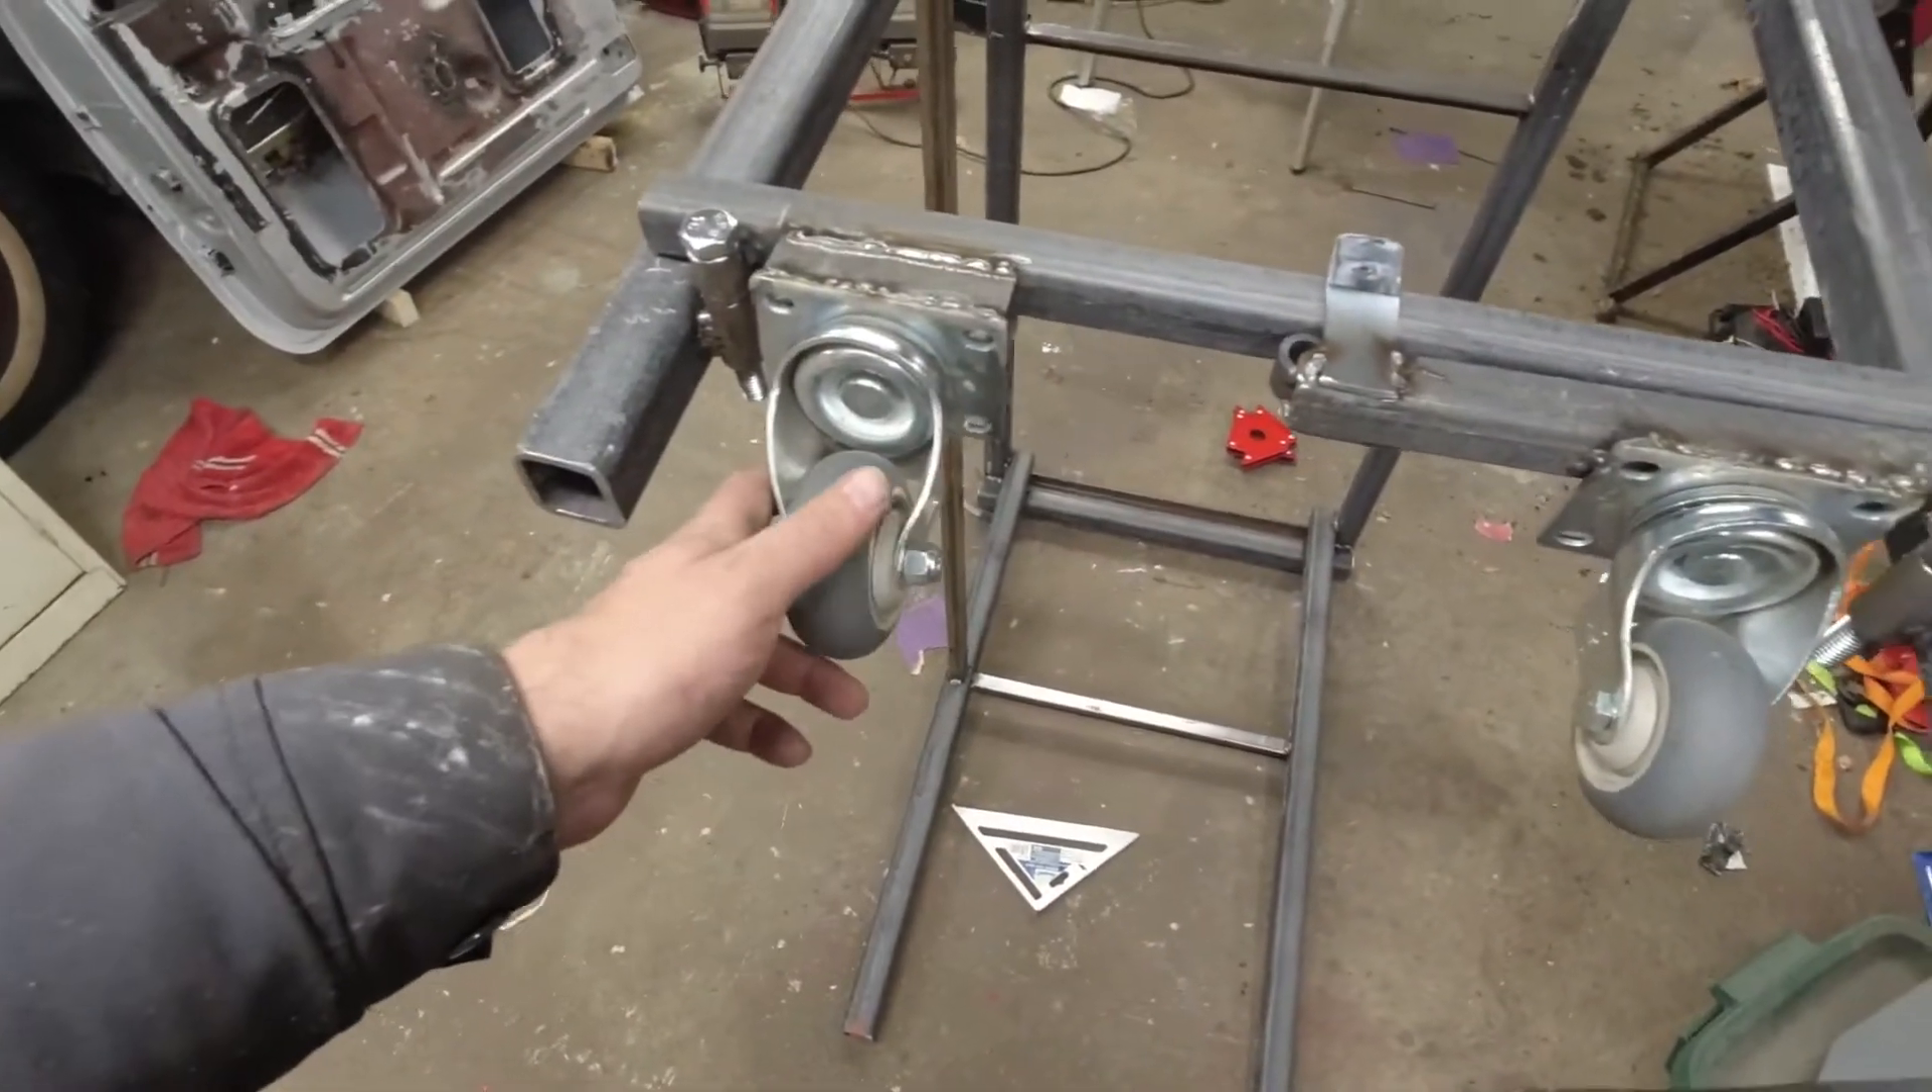So I welded on my casters.